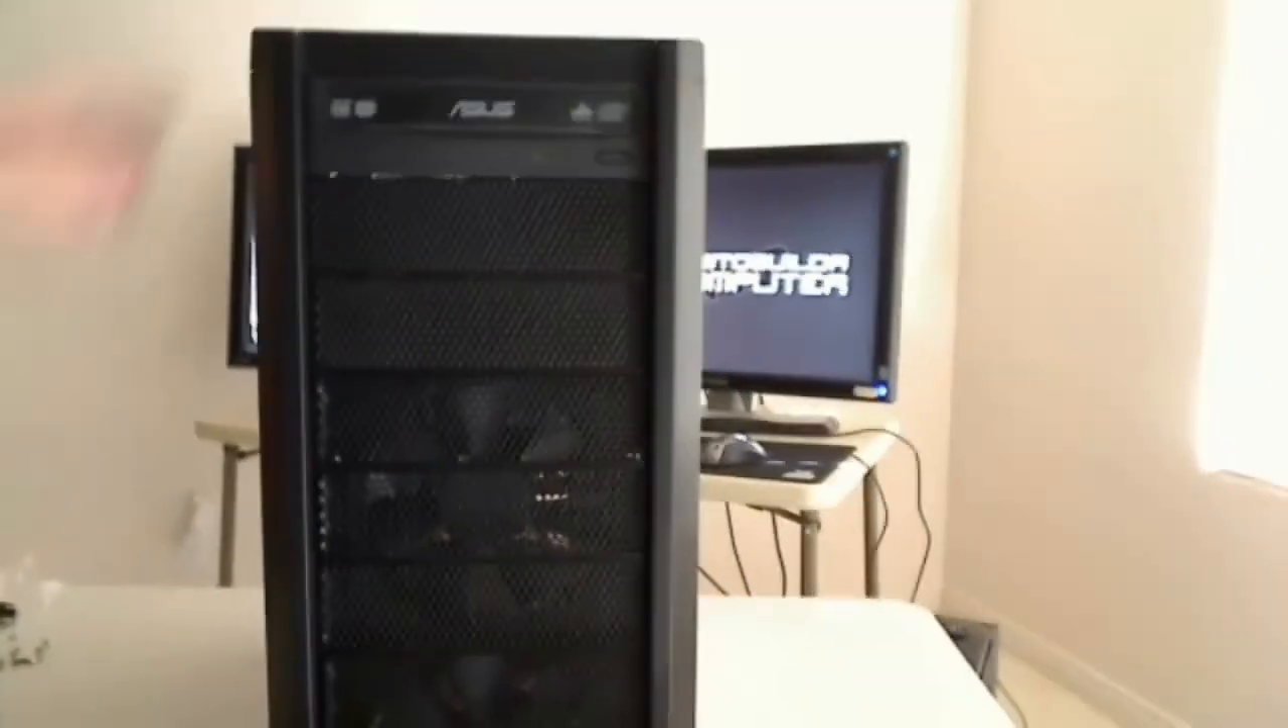We've got our CD-ROM drive mounted and installed.